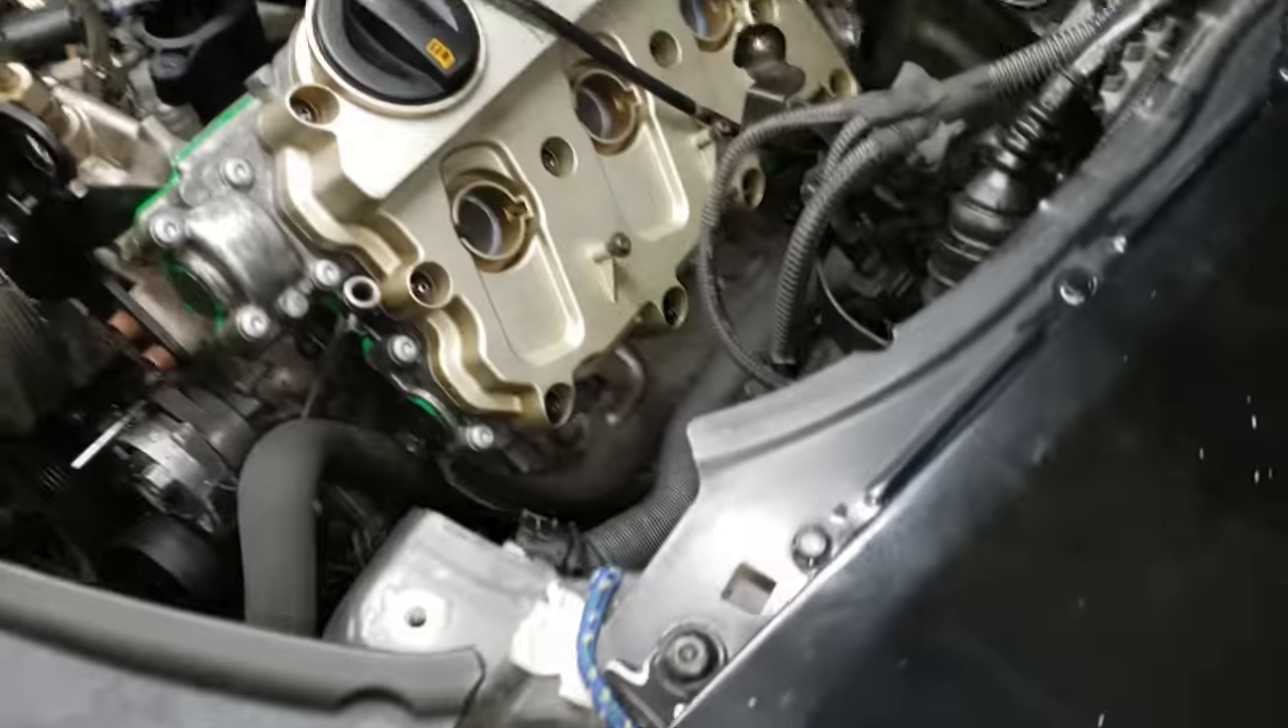Lo and behold, the engine is back in.